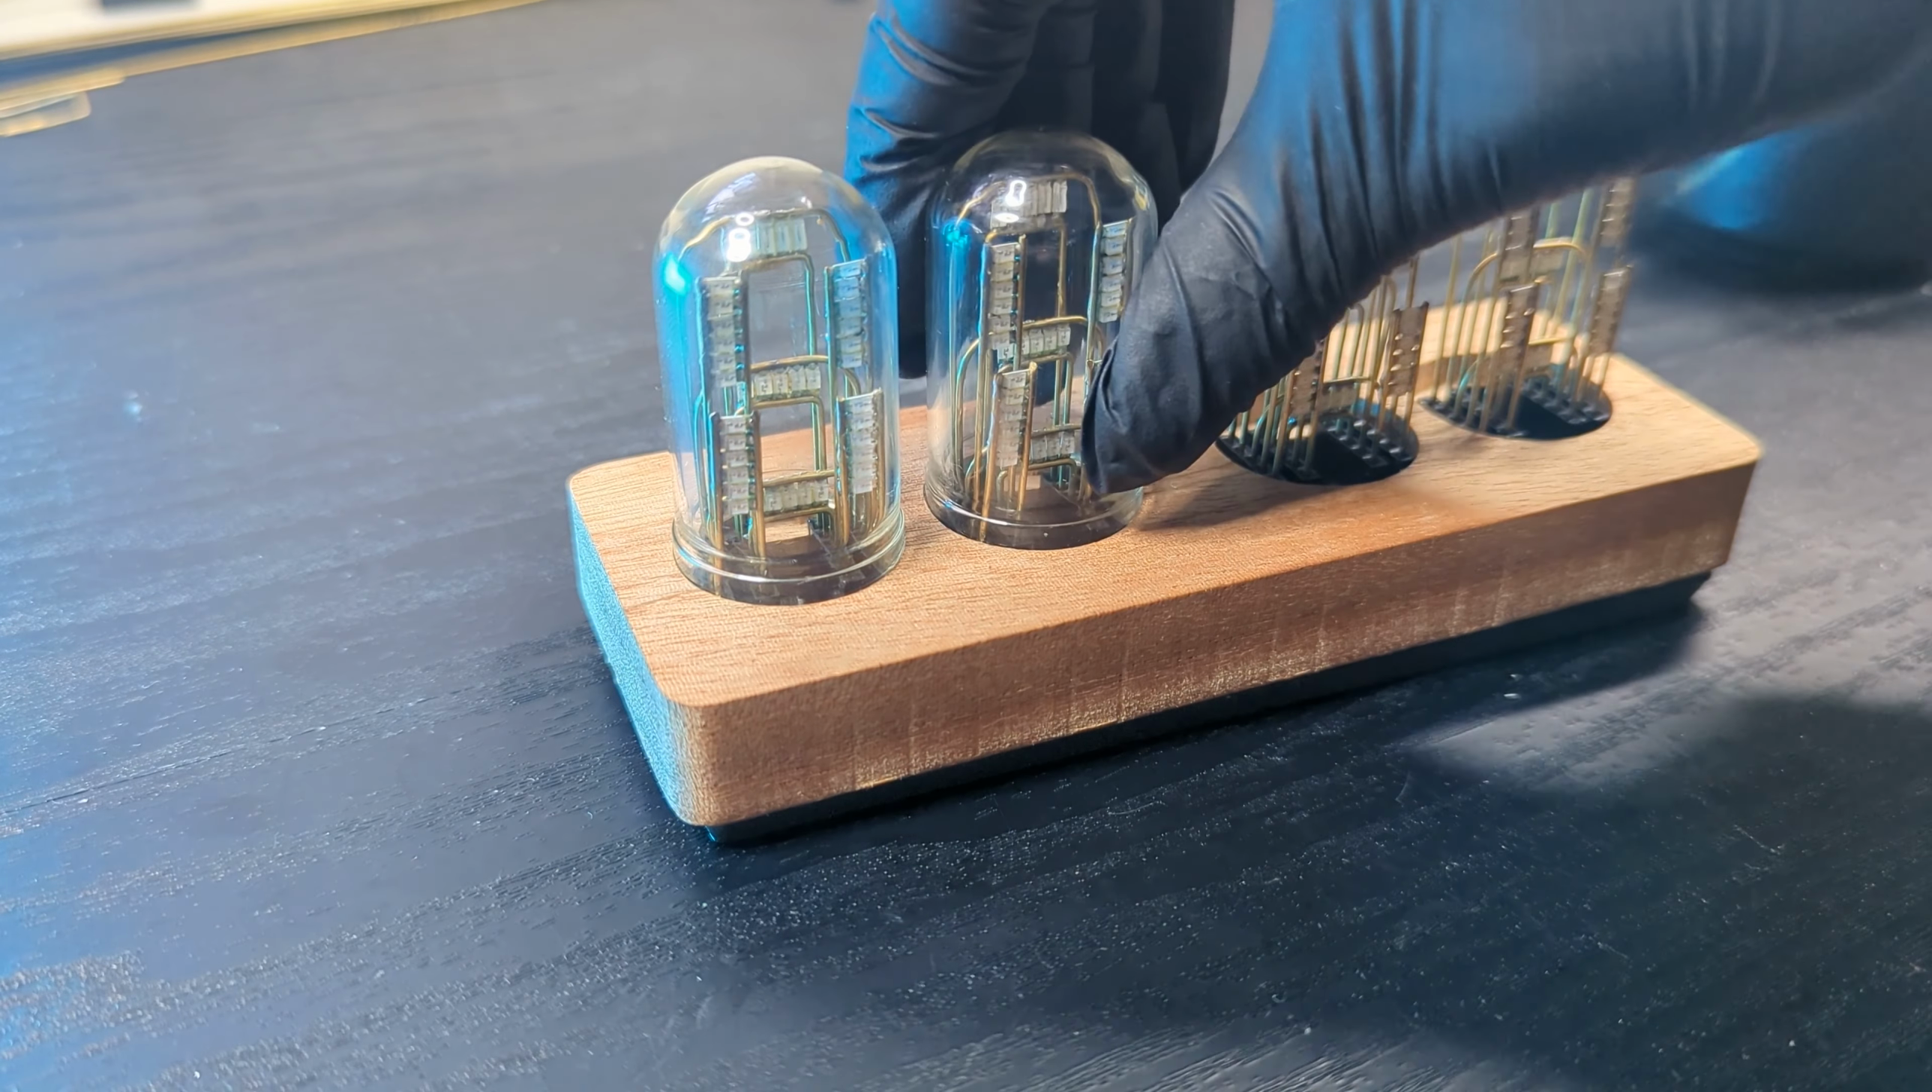Now to give it that Nixie tube look I got some of these glass tubes and put them on top of the housing.